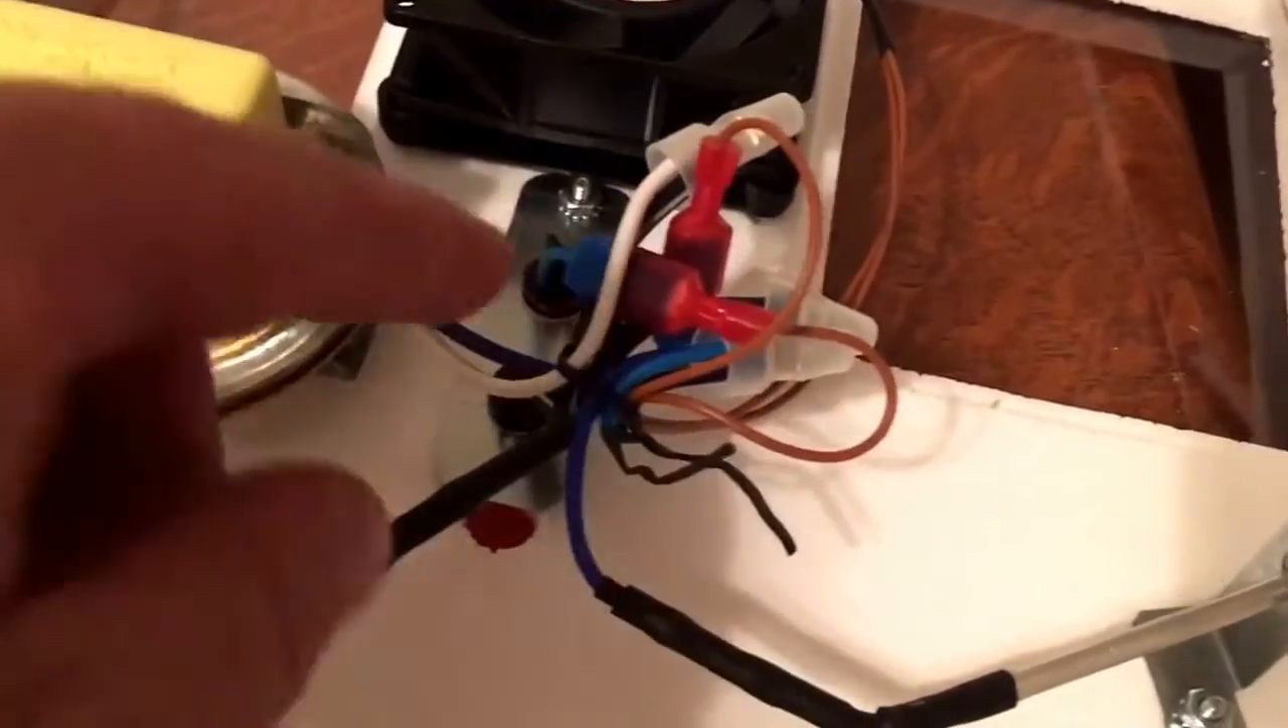Okie doke so I got the quick connects on and I got the cords plugged into them.